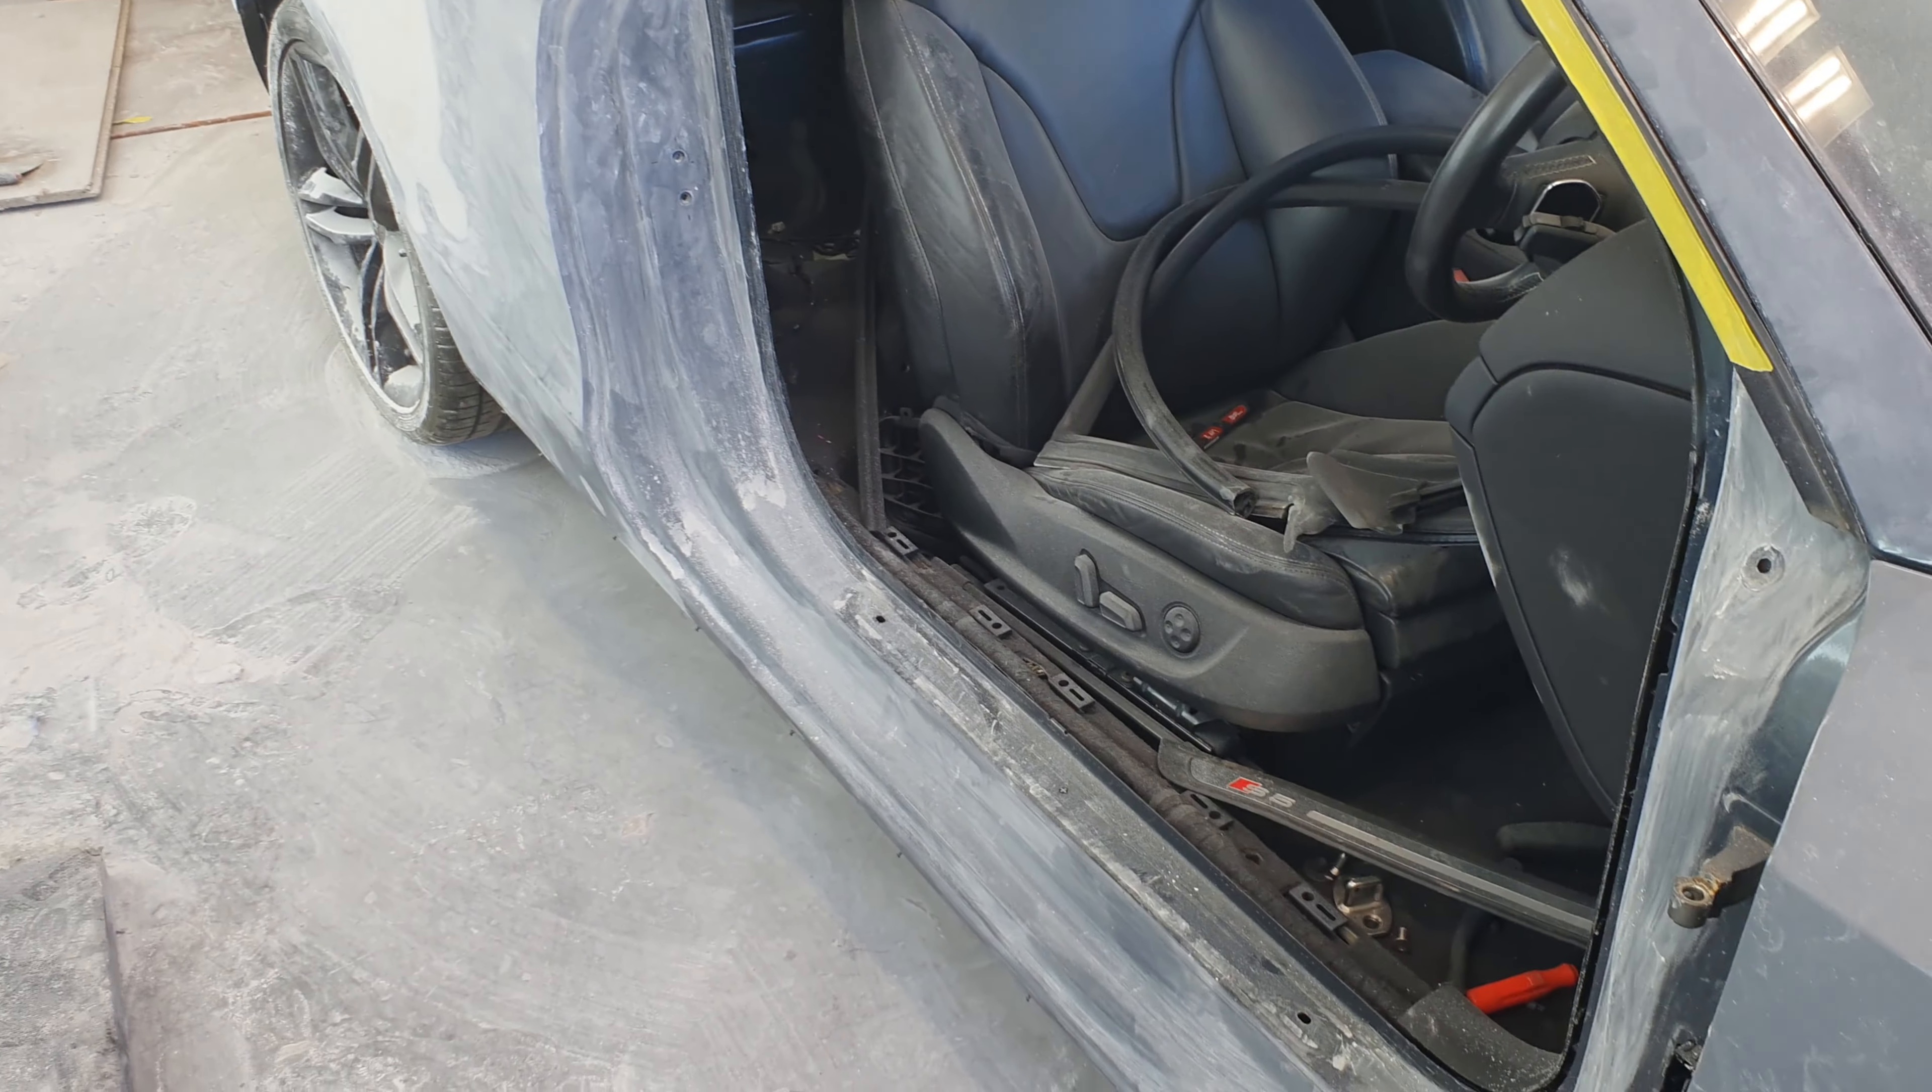Doors off. All the seals and everything's off.